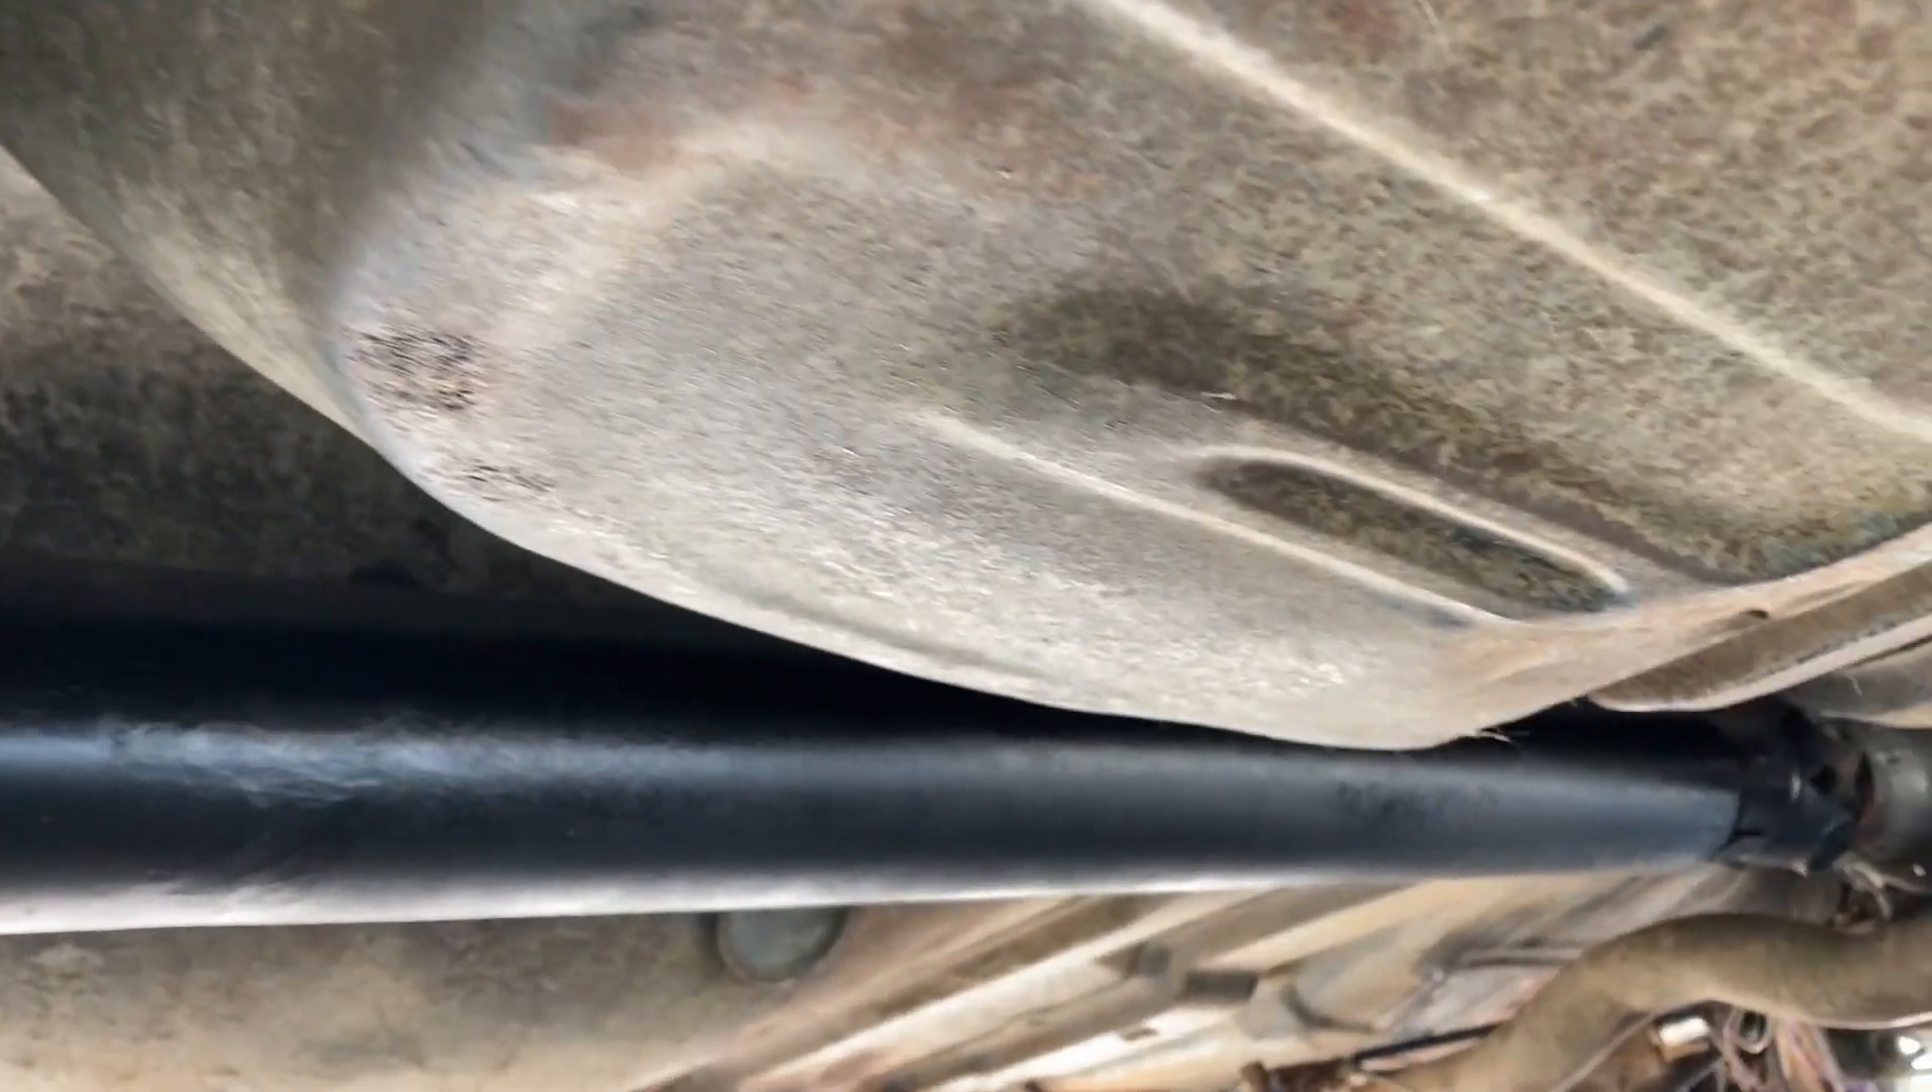Well there you go folks the drive shaft is in.